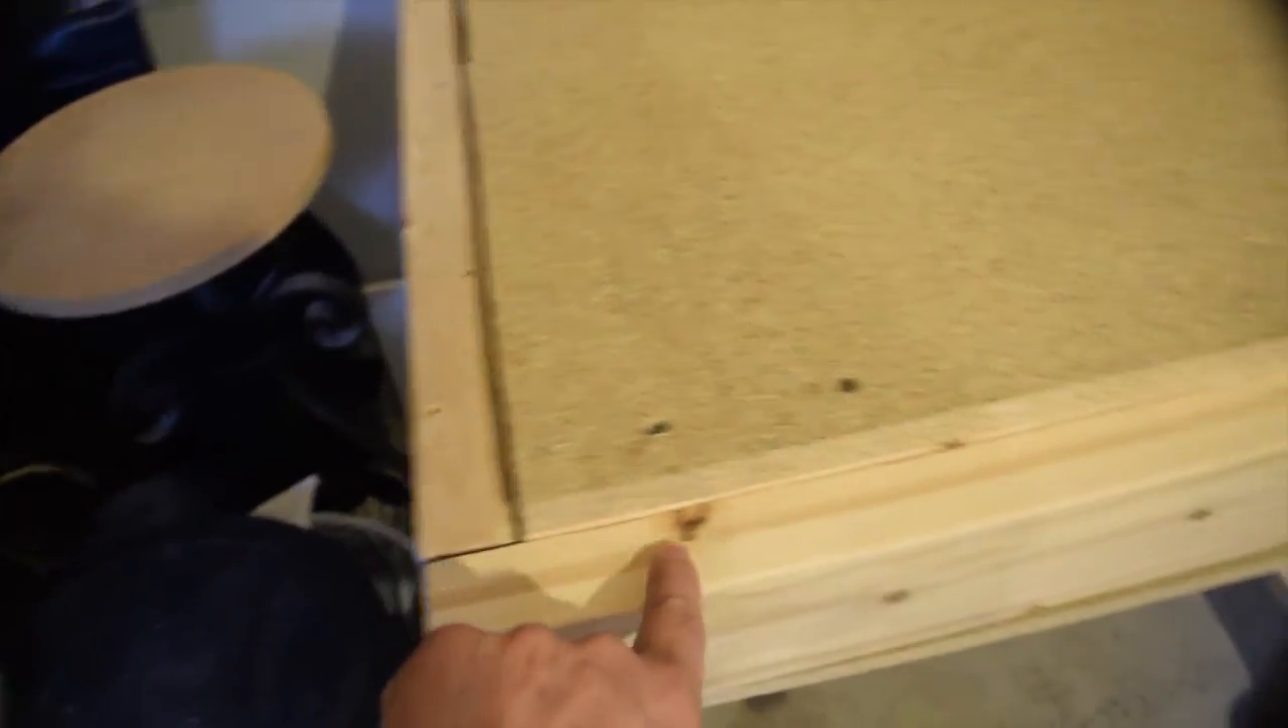As you can see I've put a rim around the edge here.